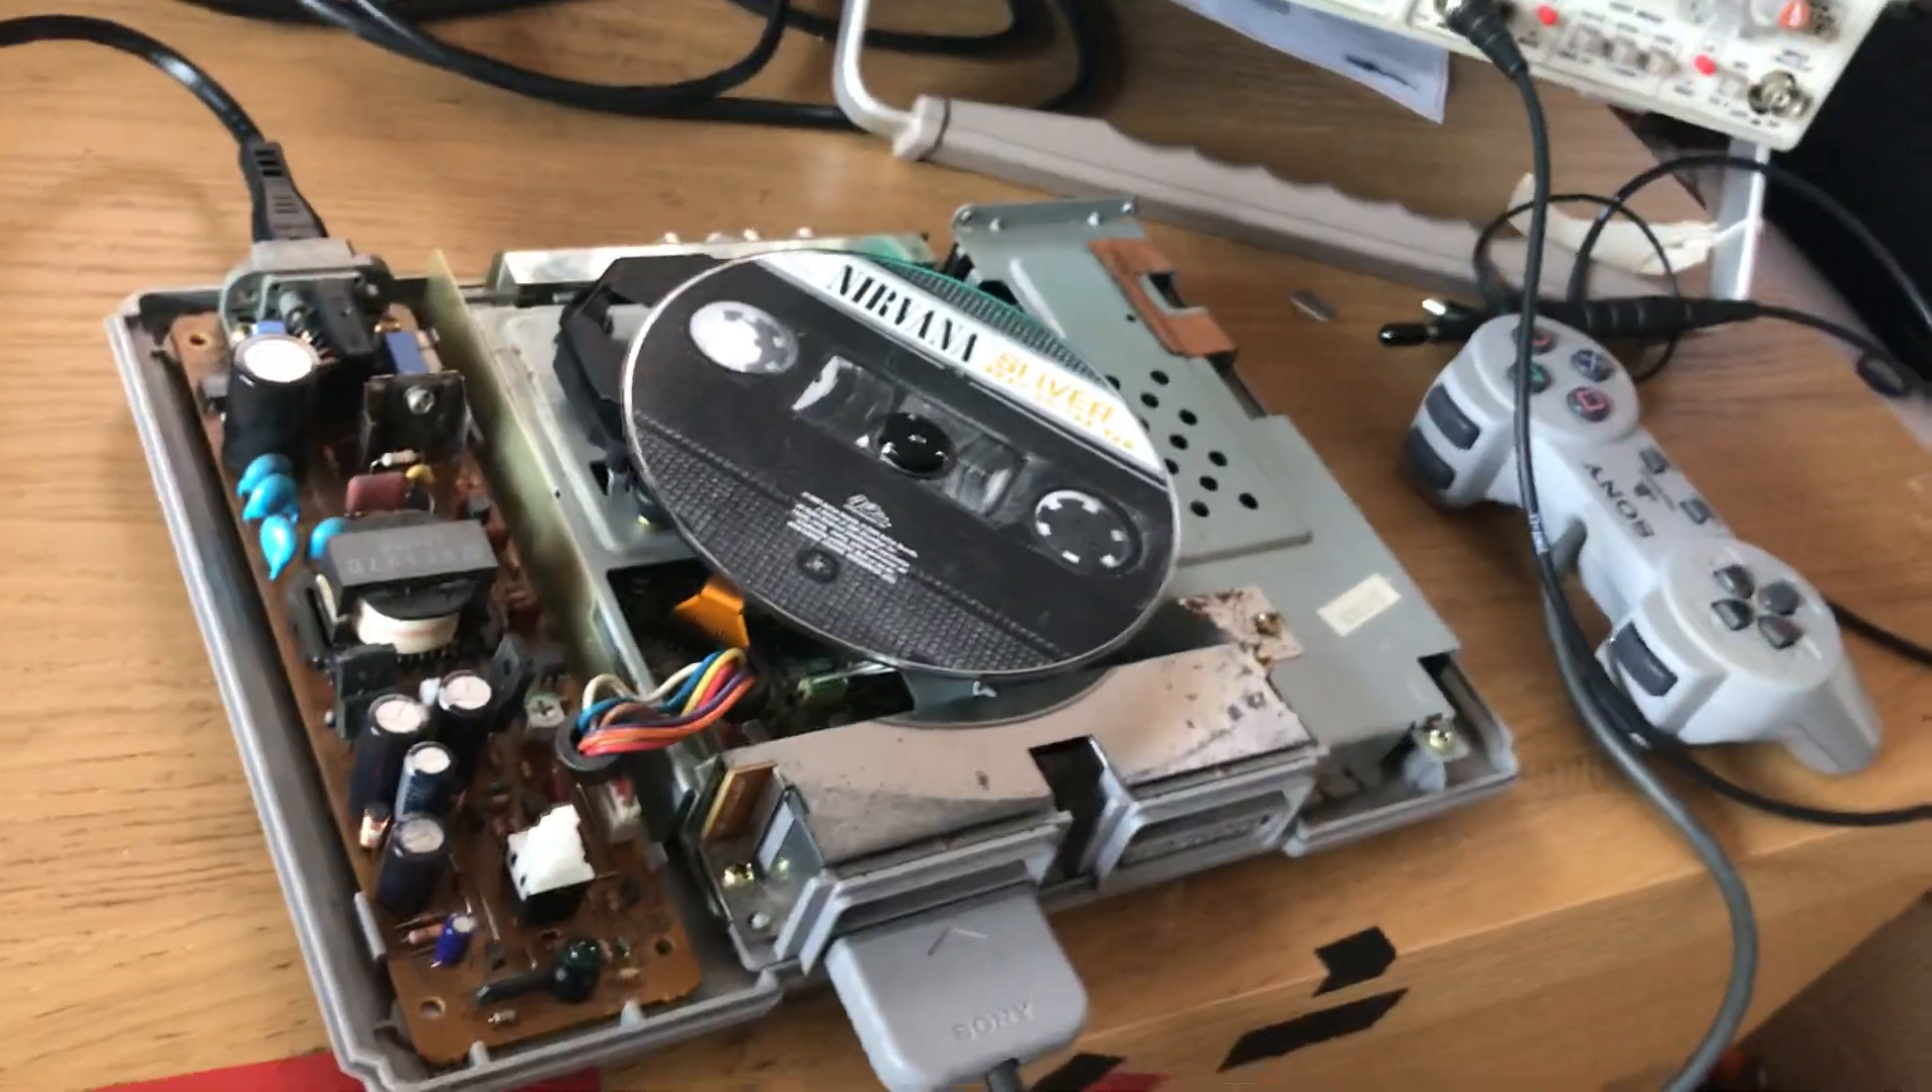Obviously i've taken off the lid entirely so we're gonna have to fool this into thinking there's a lid on there and i like to put something just to weigh down that switch.